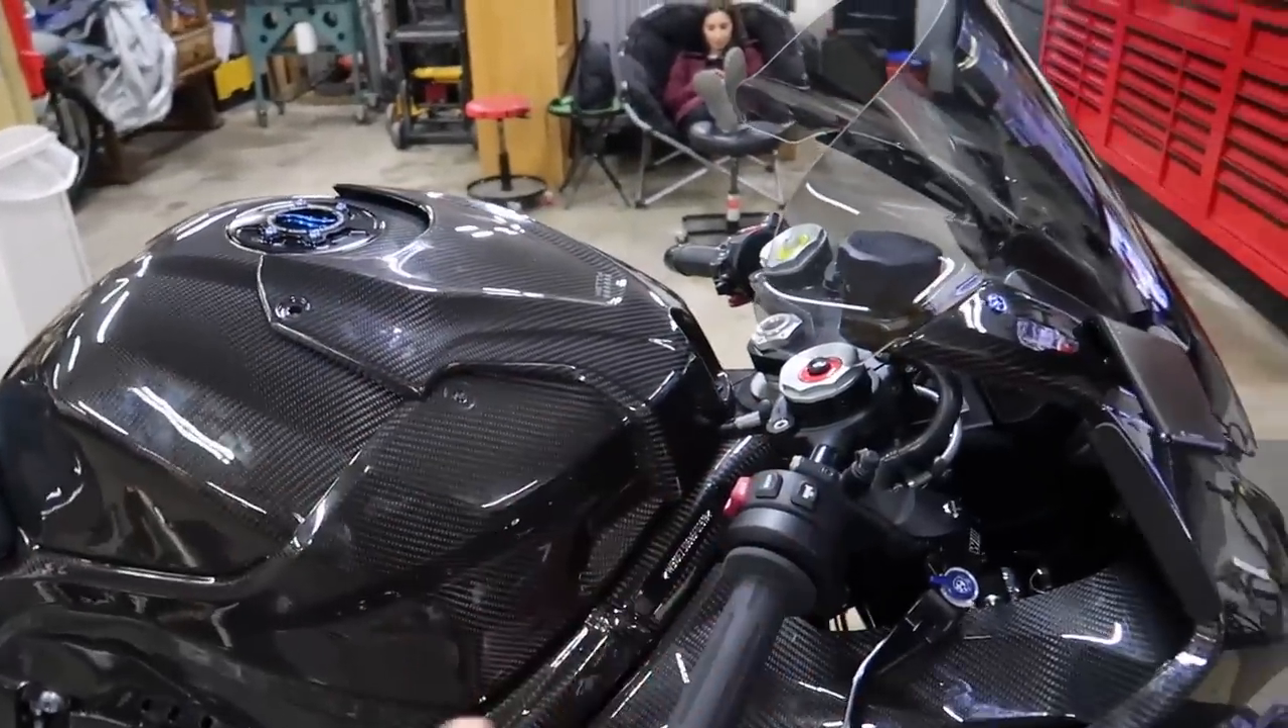Carbon gas tank is installed we still got some bolts to put in and things like that but we'll do that in the future.